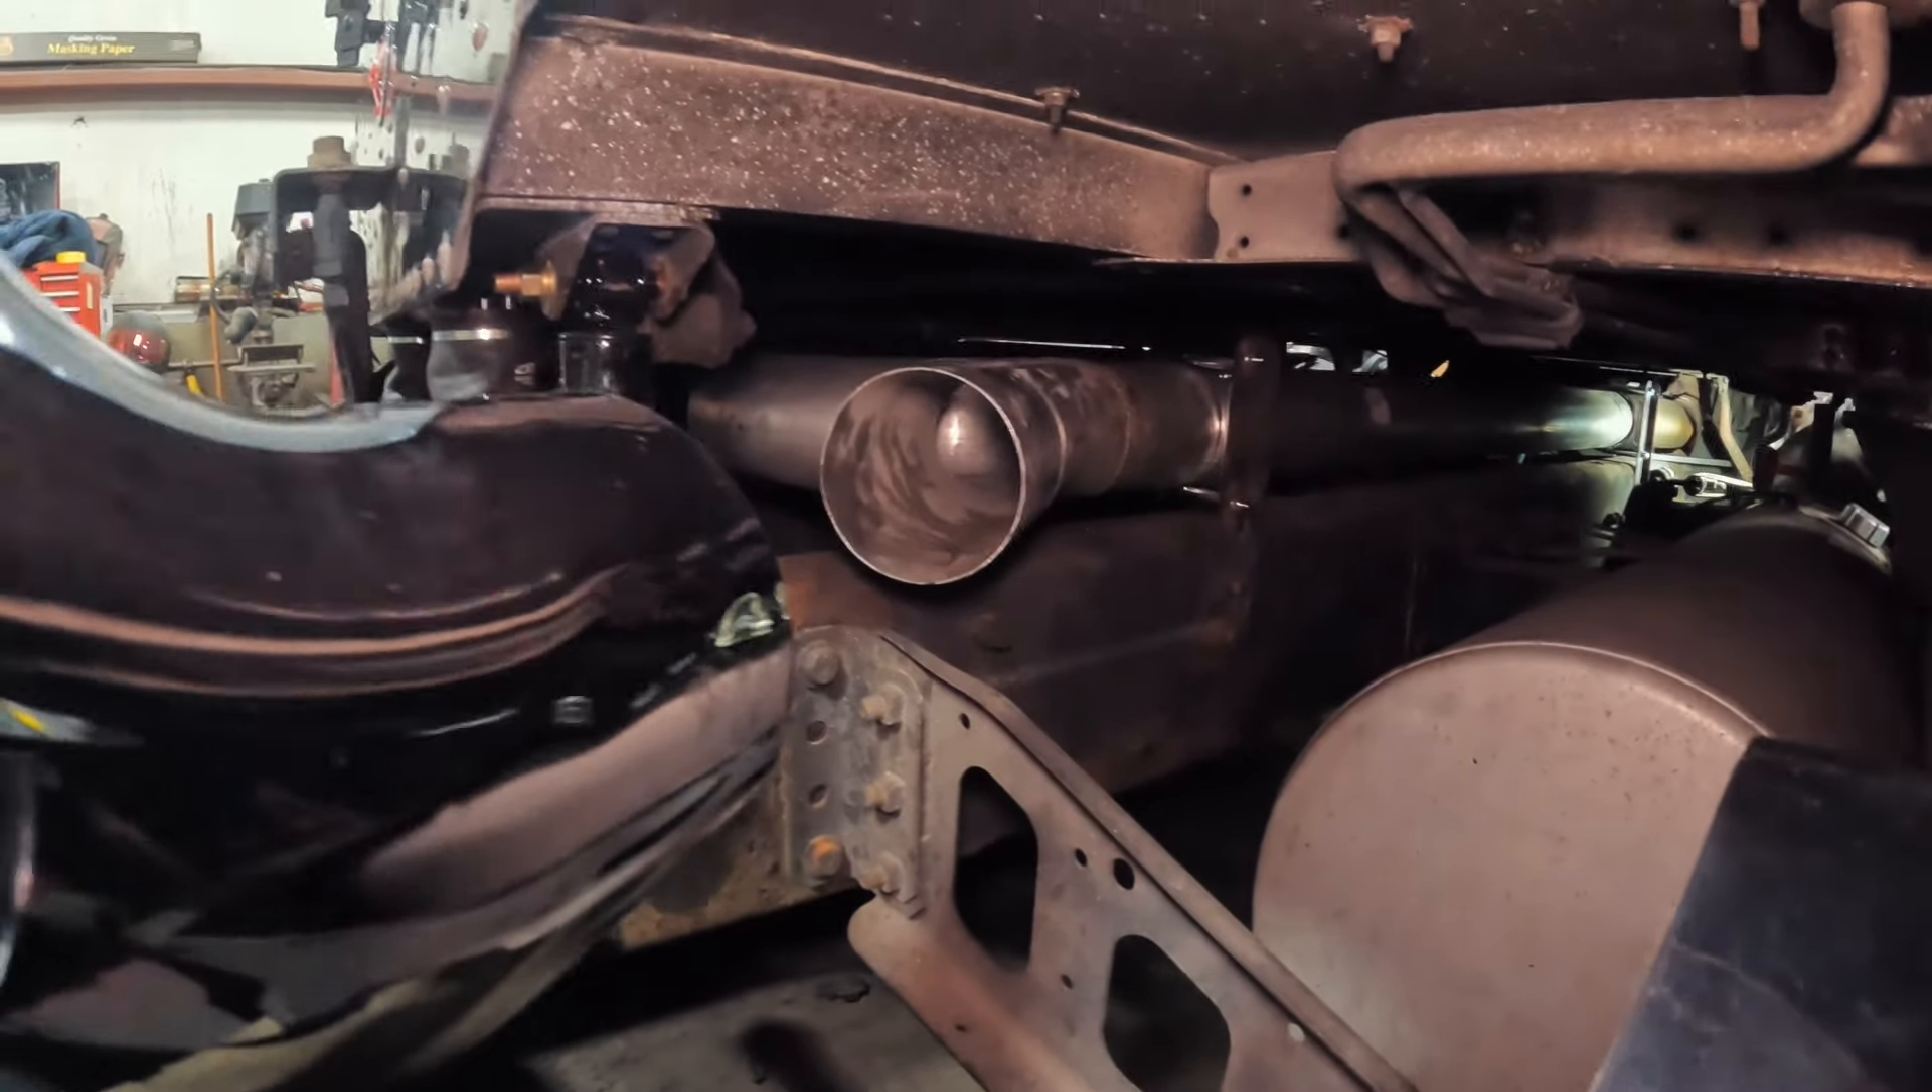And I got this elbow in place.